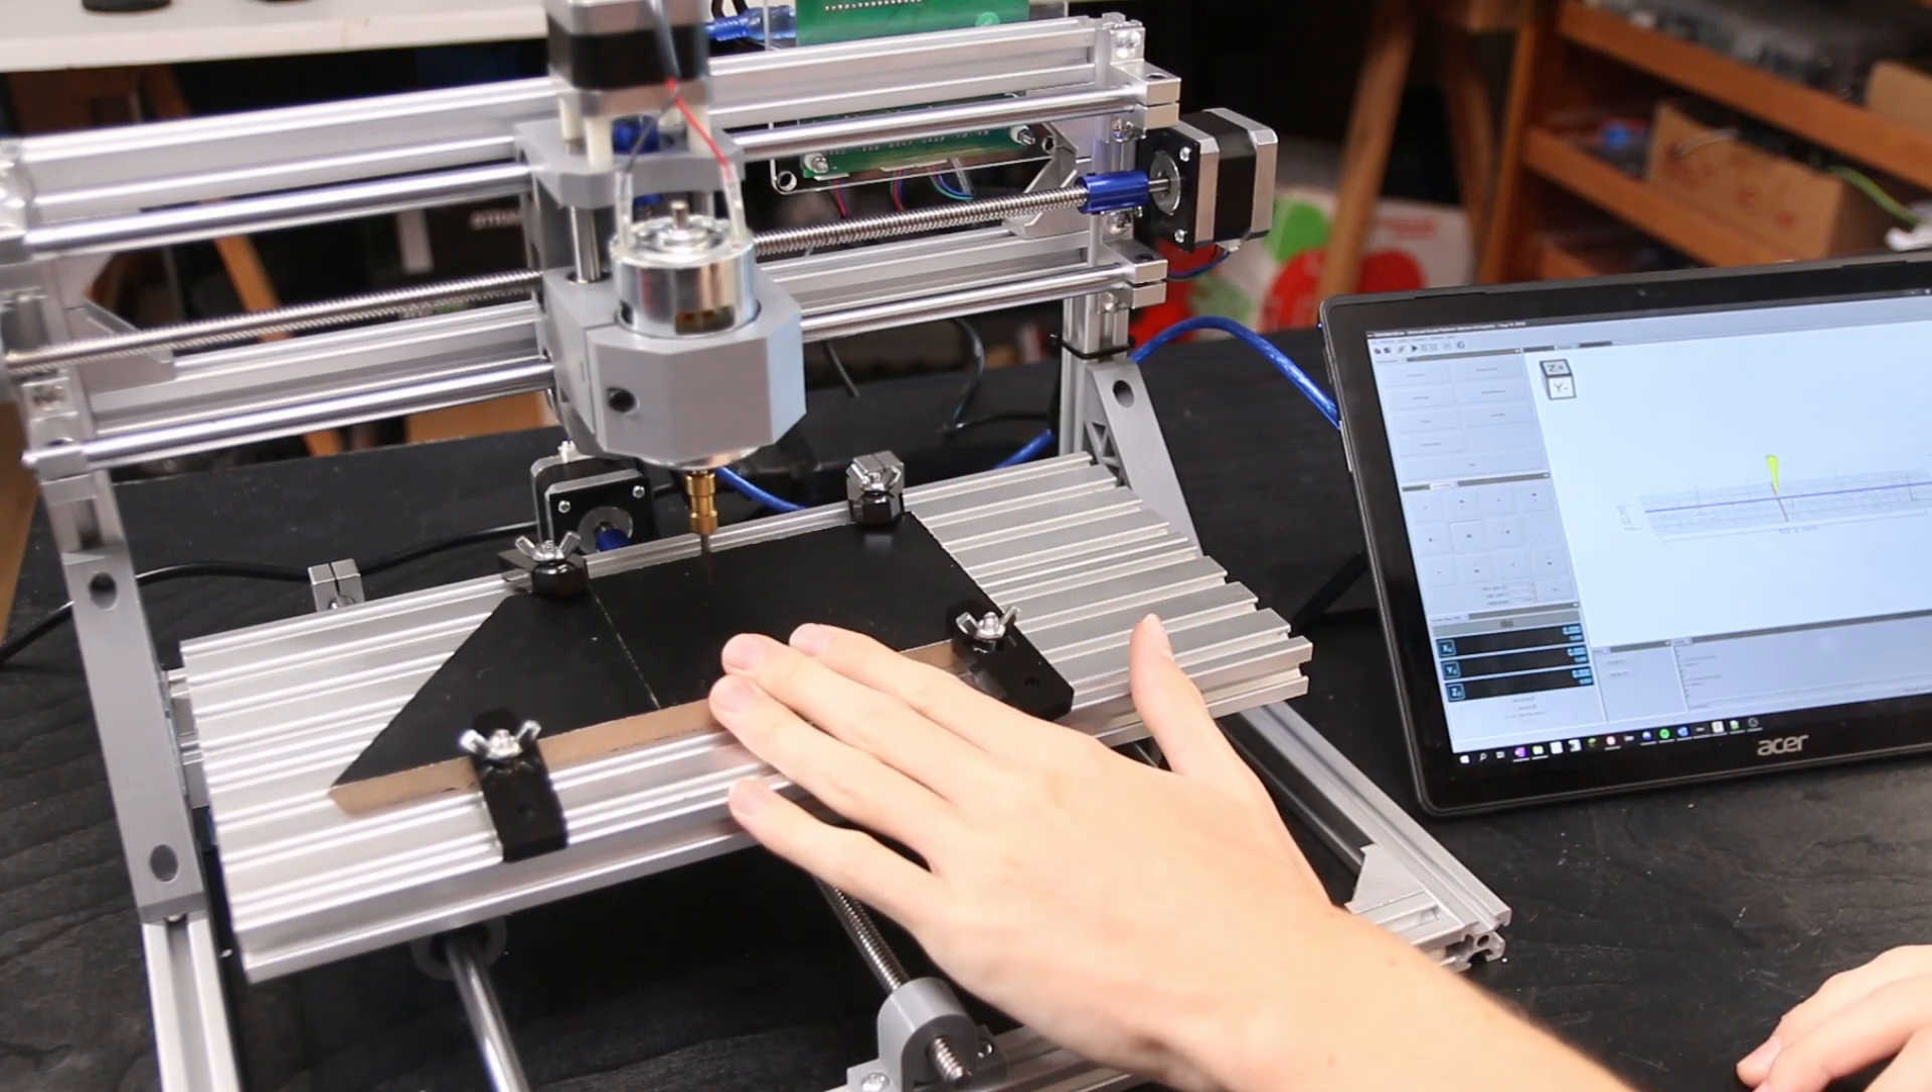I even inserted a bit in here and clamped a piece to the work table here.